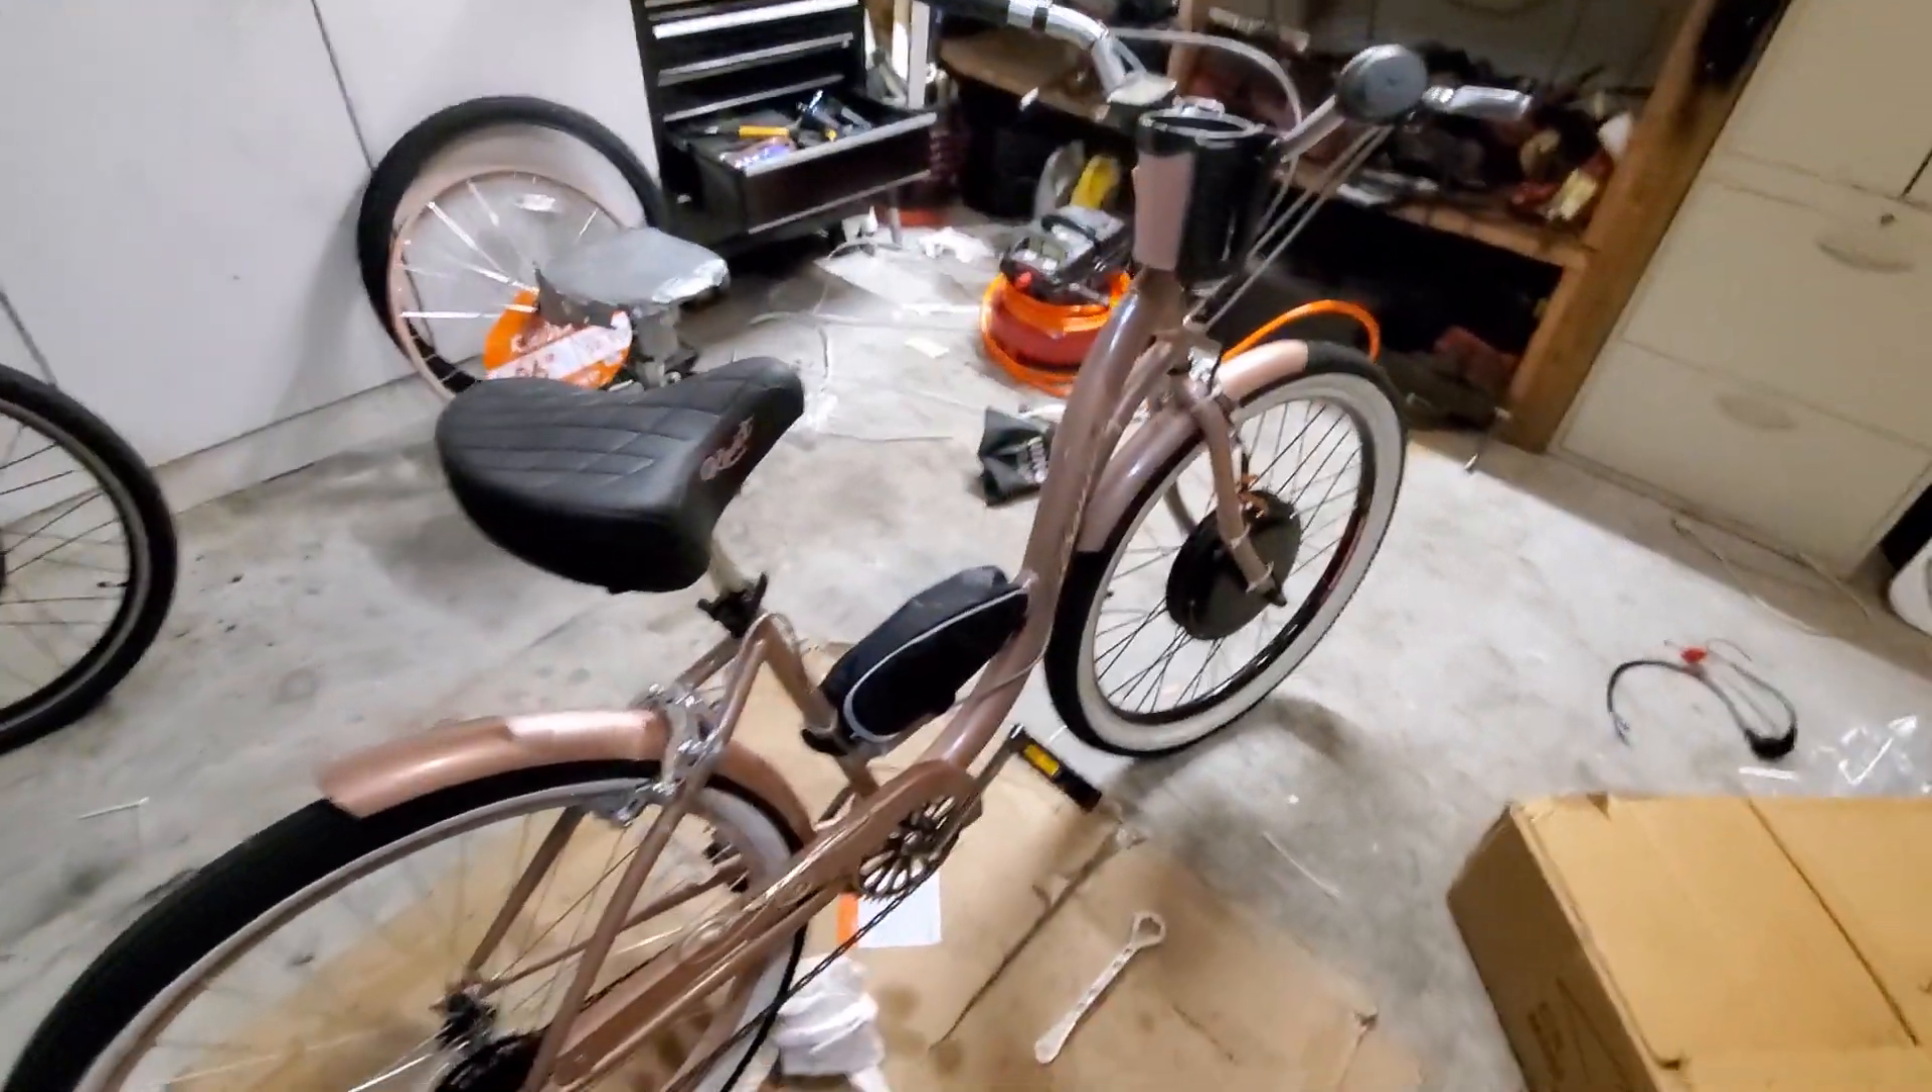And I've got to put the luggage rack on and we're going to give this thing a run.